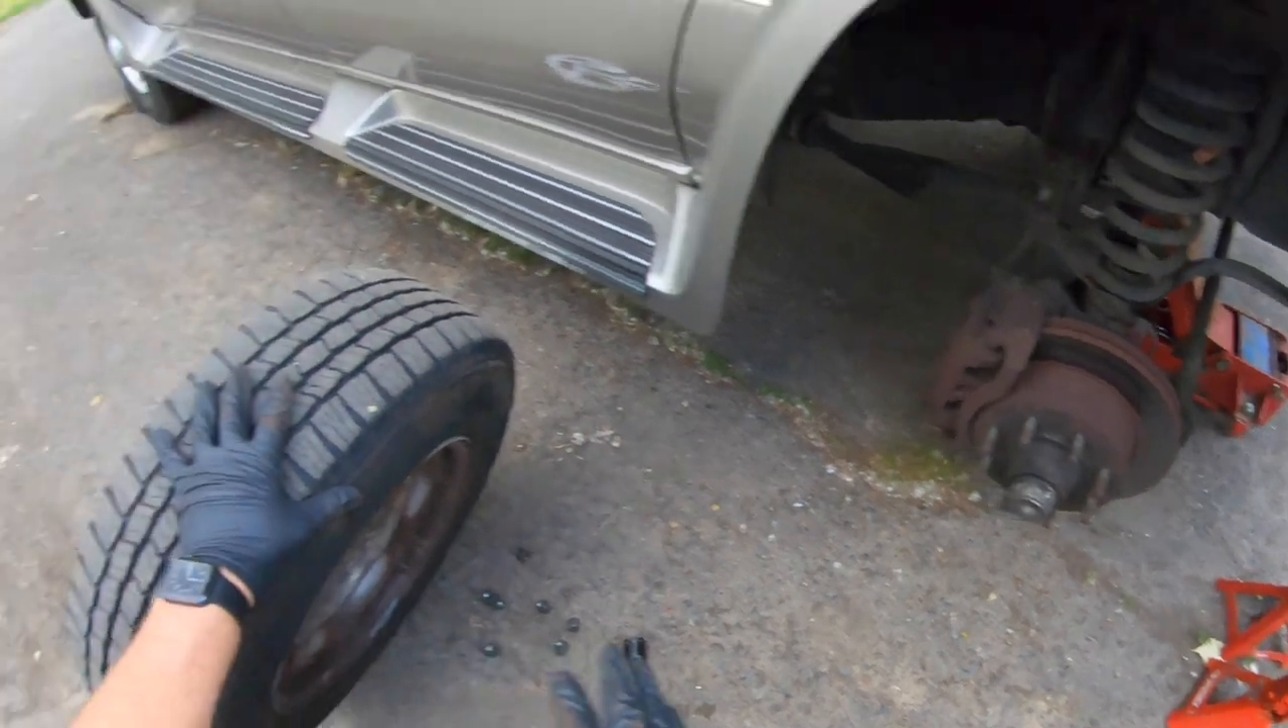Tire's off and we didn't have to lift anything.